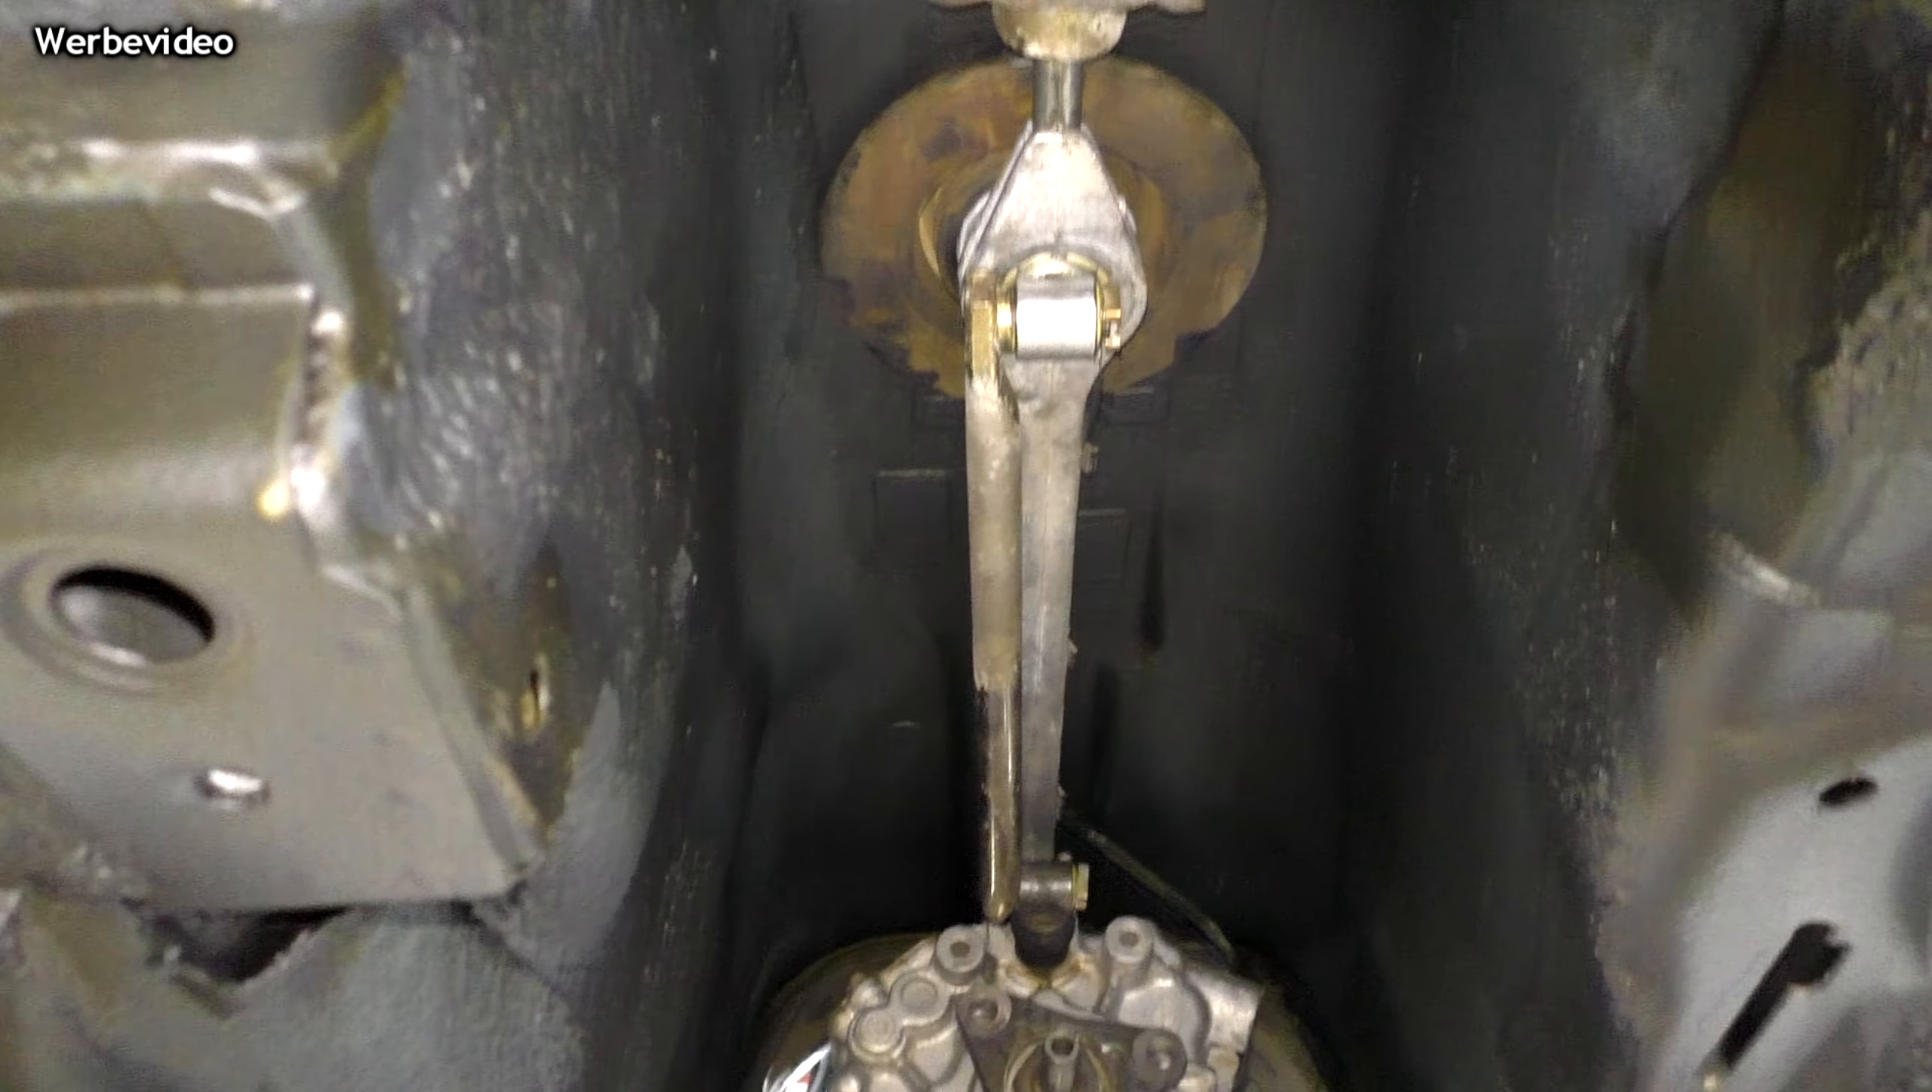Schaltgestänge habe ich auch wieder montiert.